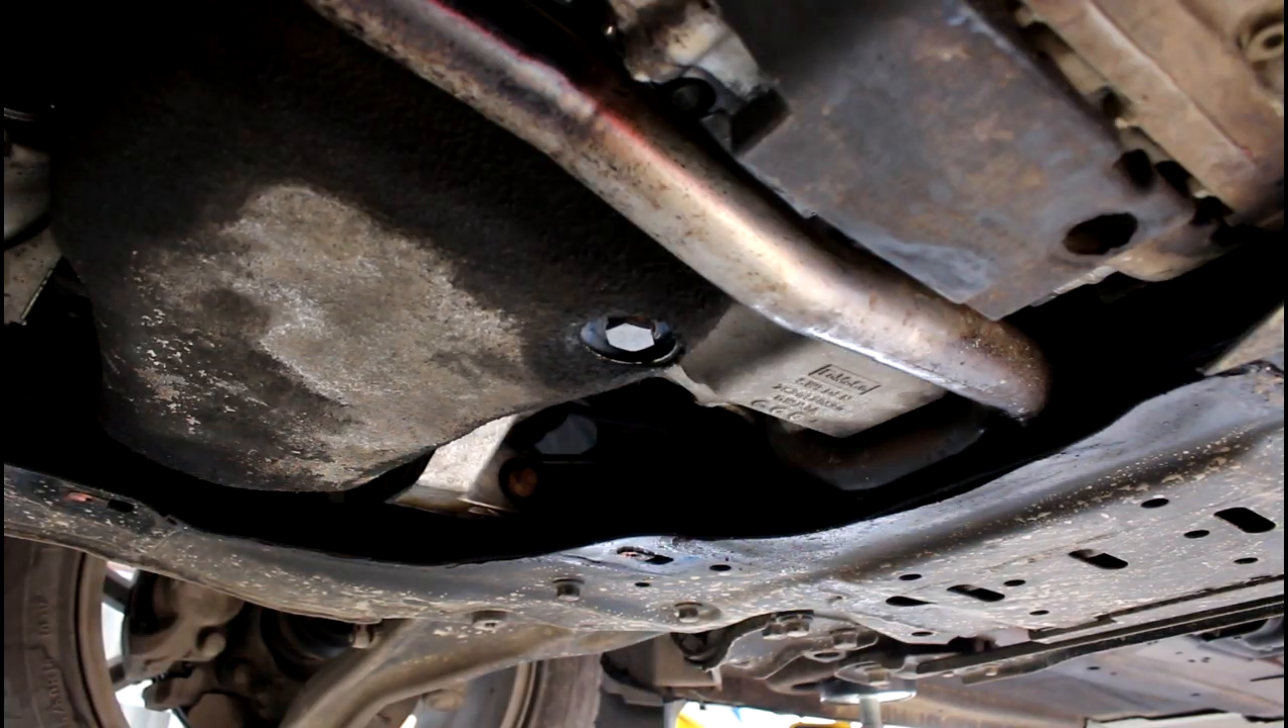Защиту еще не поставил, пока попутно оглядывал, что тут, как.